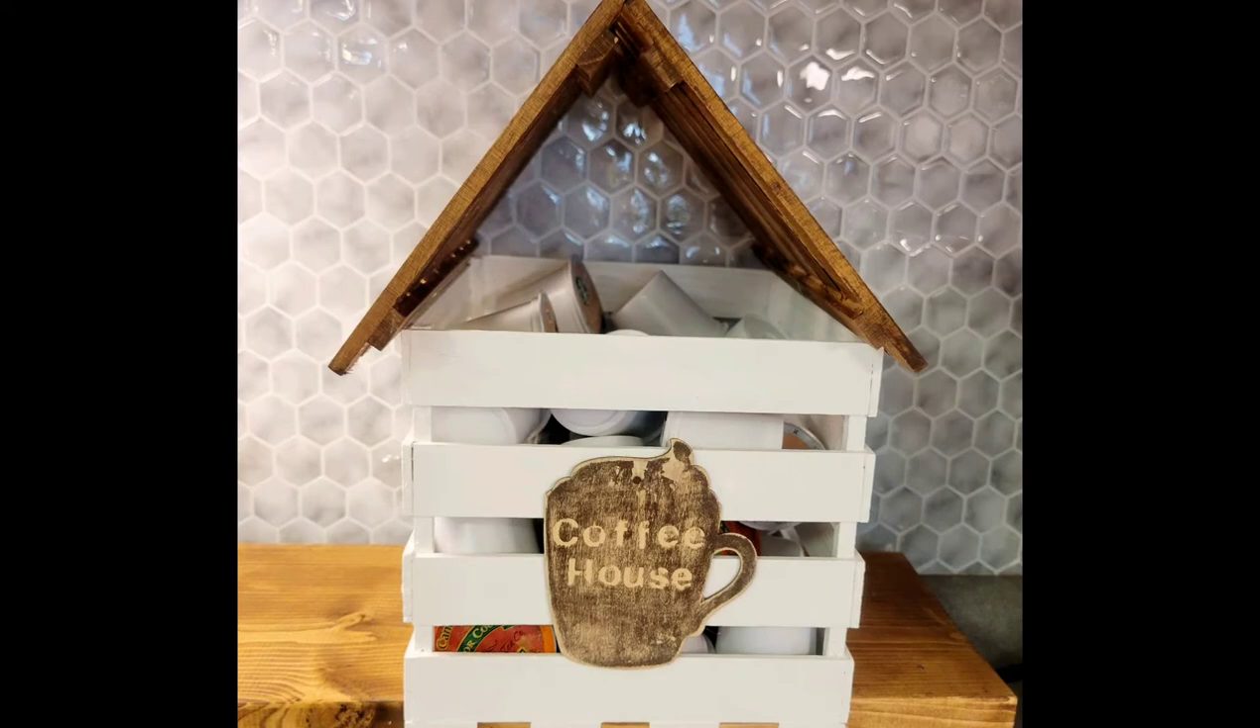And finally, I took my hot glue gun and glued on my coffee house sign. And then the roof just sits on top. So you just set it up there and there it is, all done, filled with pods.